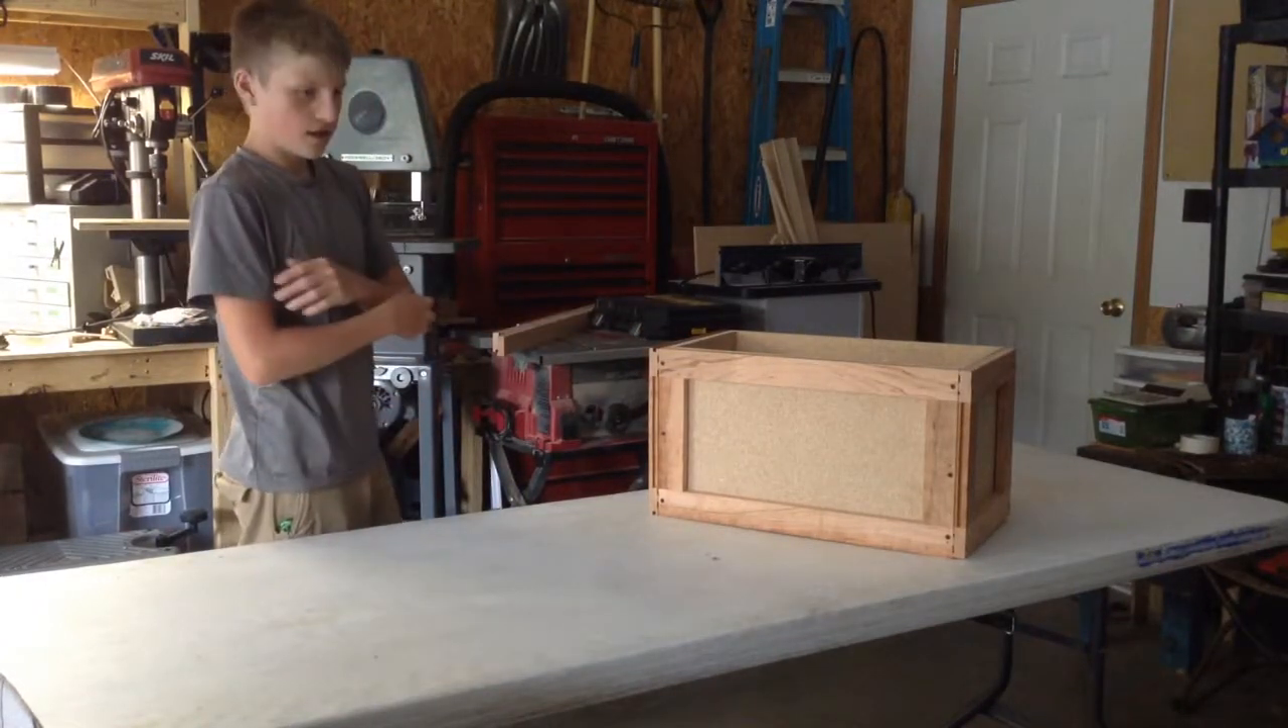So I got the side frames on and everything.